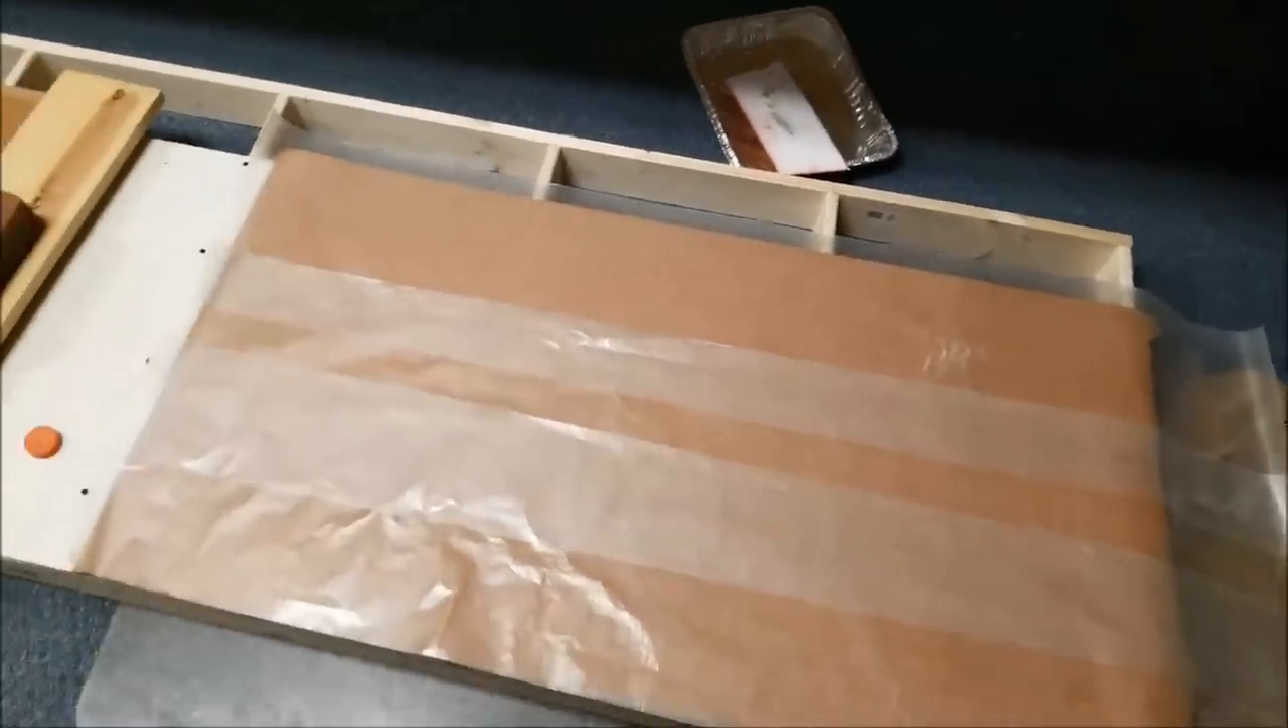We got the wax paper put in place.